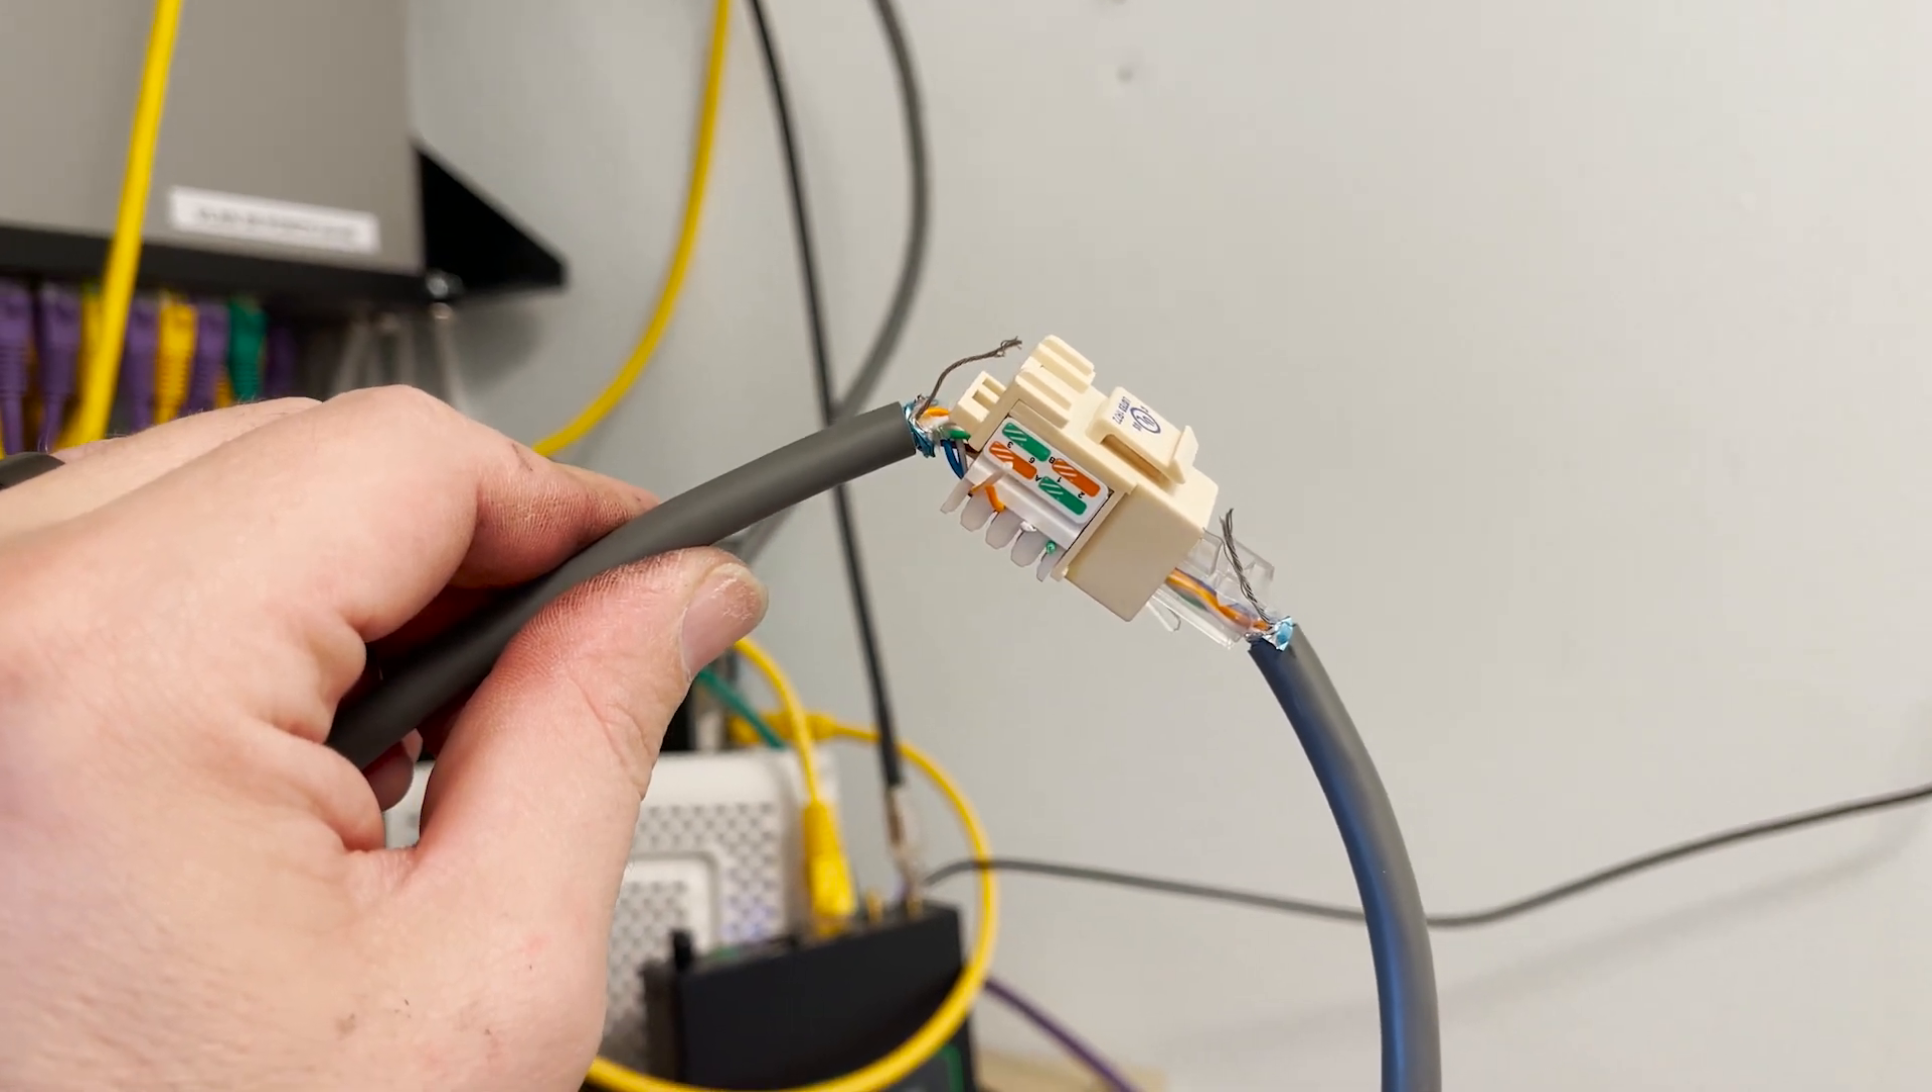I haven't connected the ground wires yet in this particular shot.